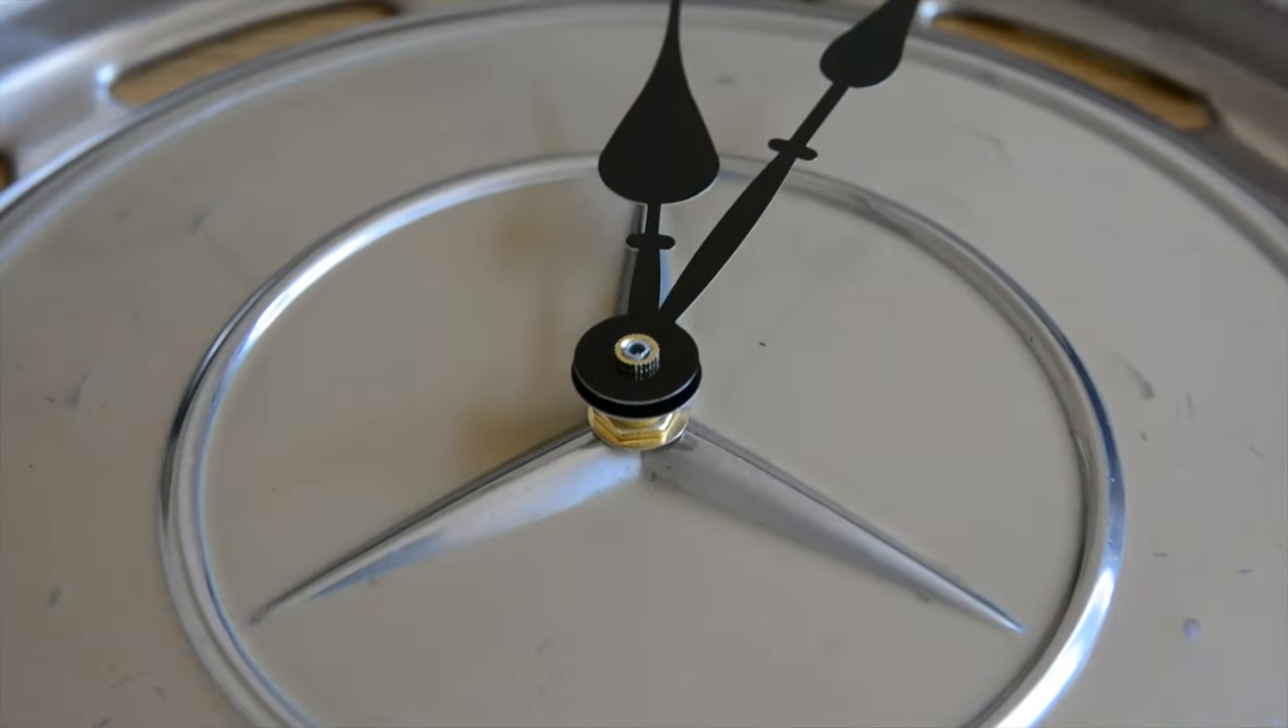The last thing to go on is the seconds arrow.